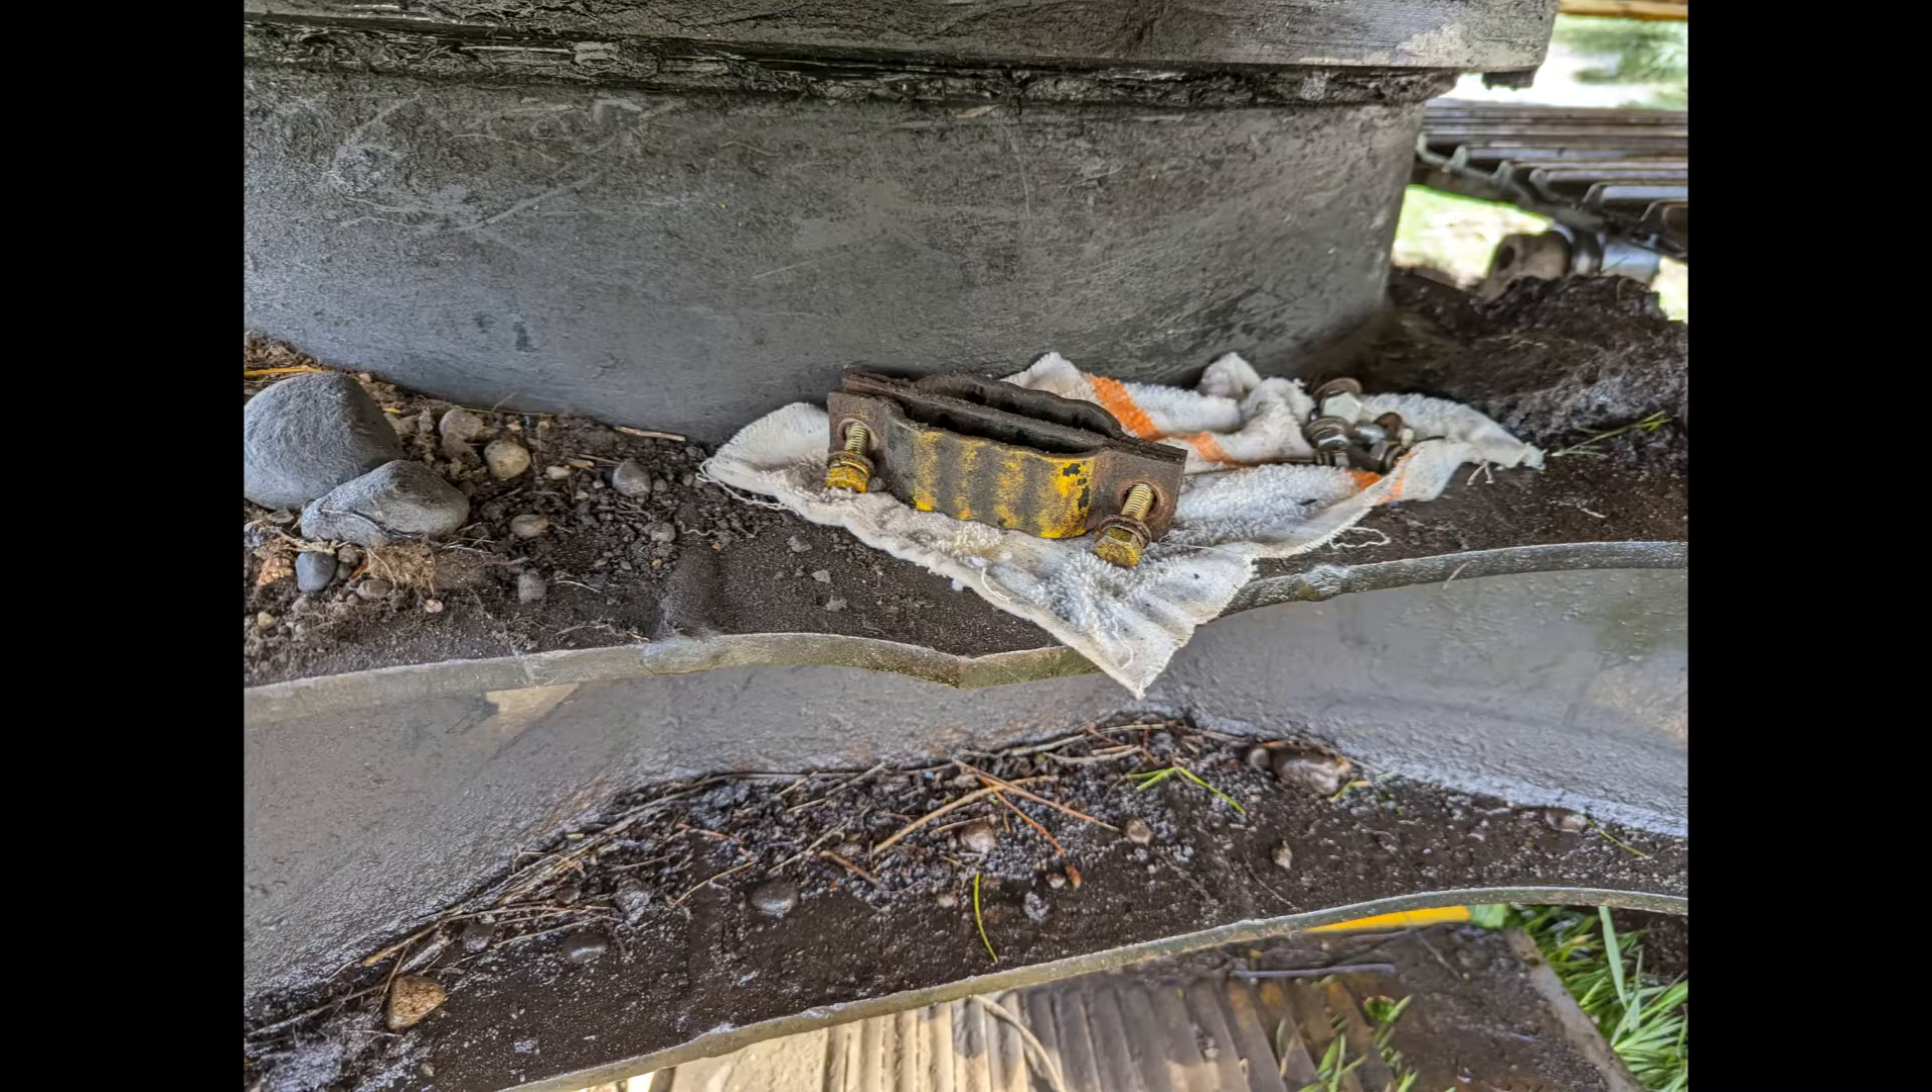I took off these plates here that you can see that have come off.